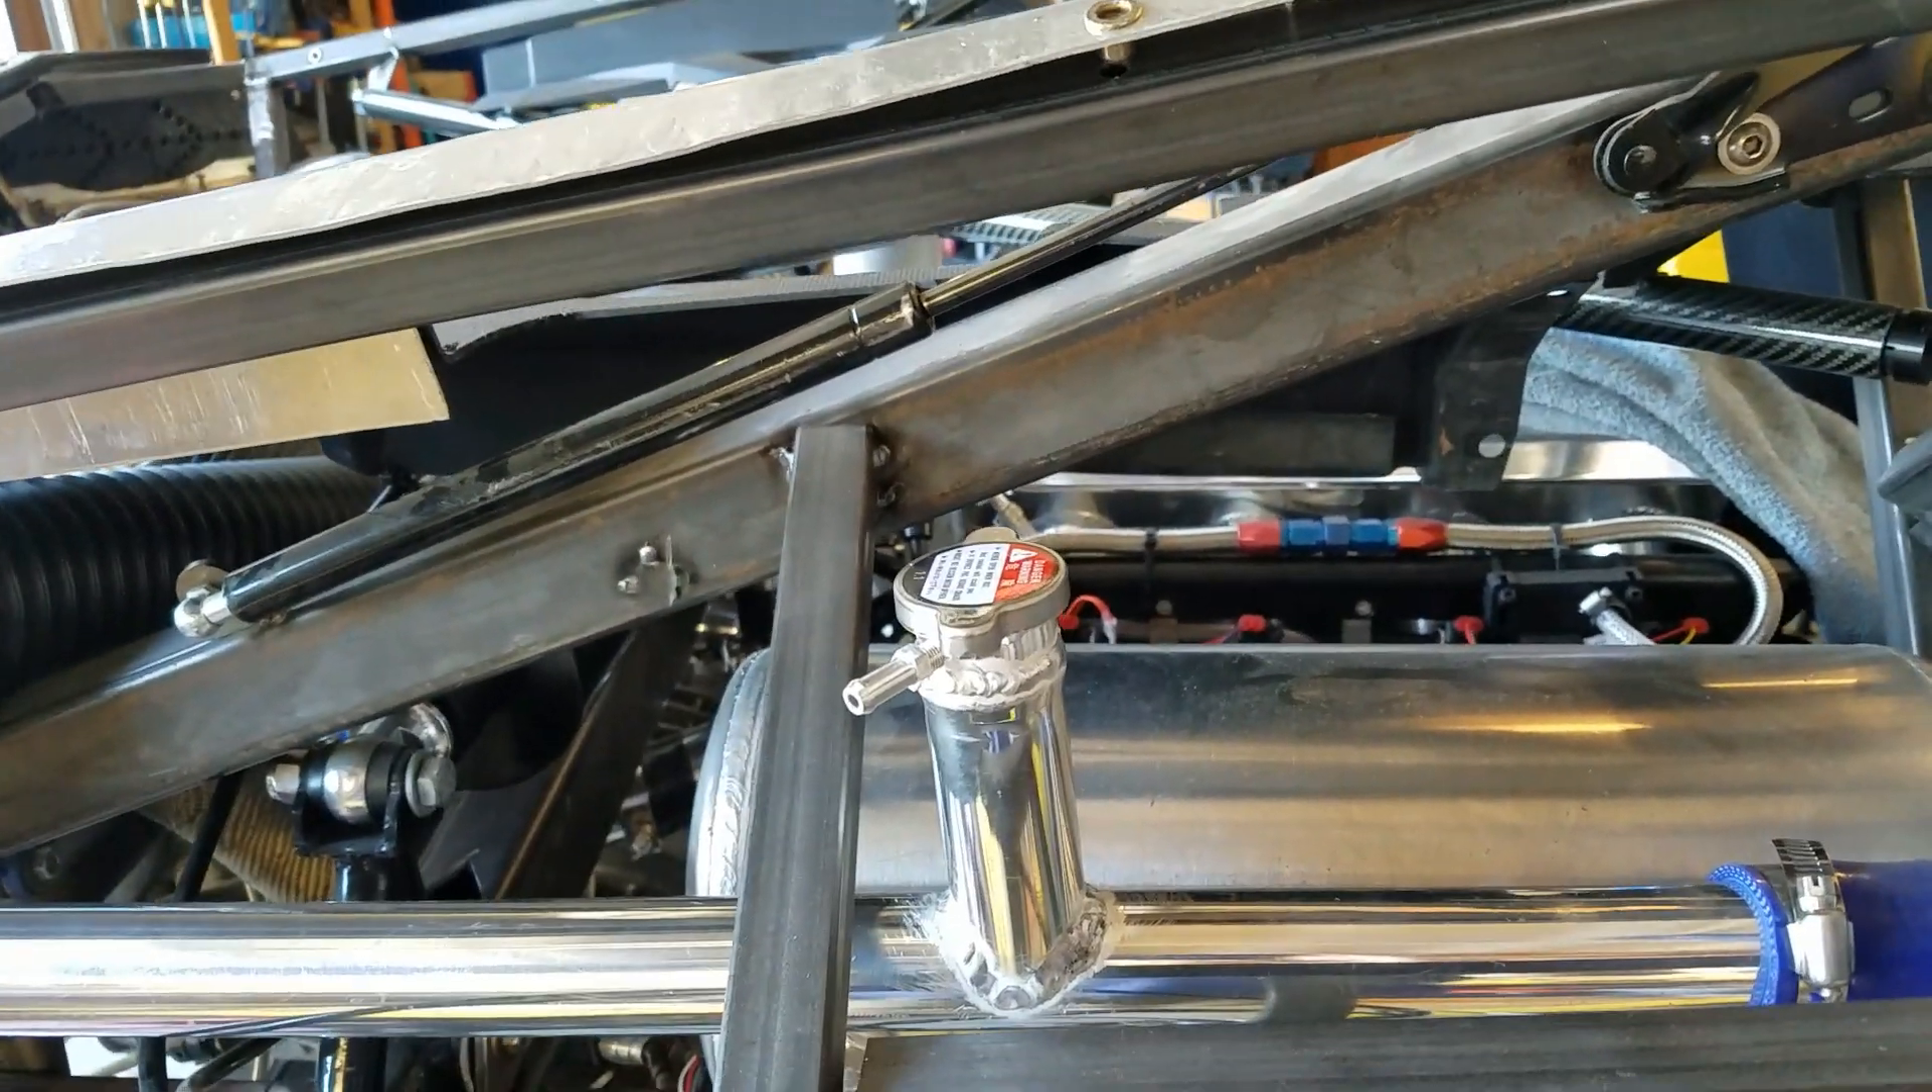So, anyway, the next thing that we've done is if we walk over here, I've put in a new cap for the radiators.